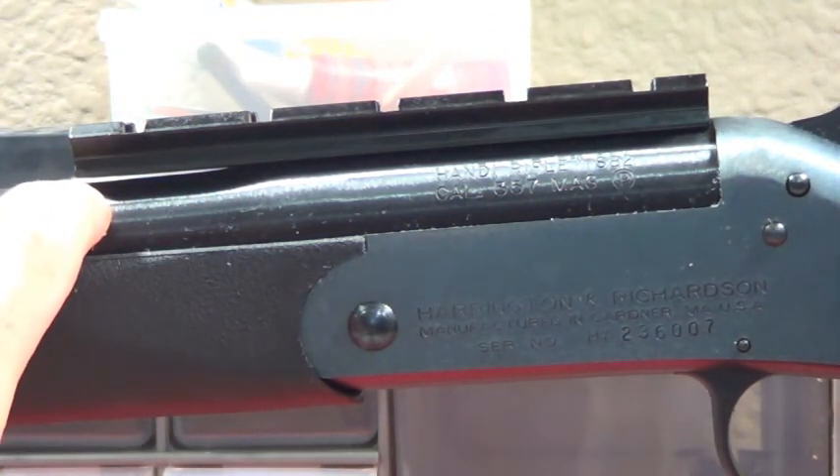Now that we have the scope base sitting on top of the receiver you can see the area that we want to fill right here that is a pretty significant gap.